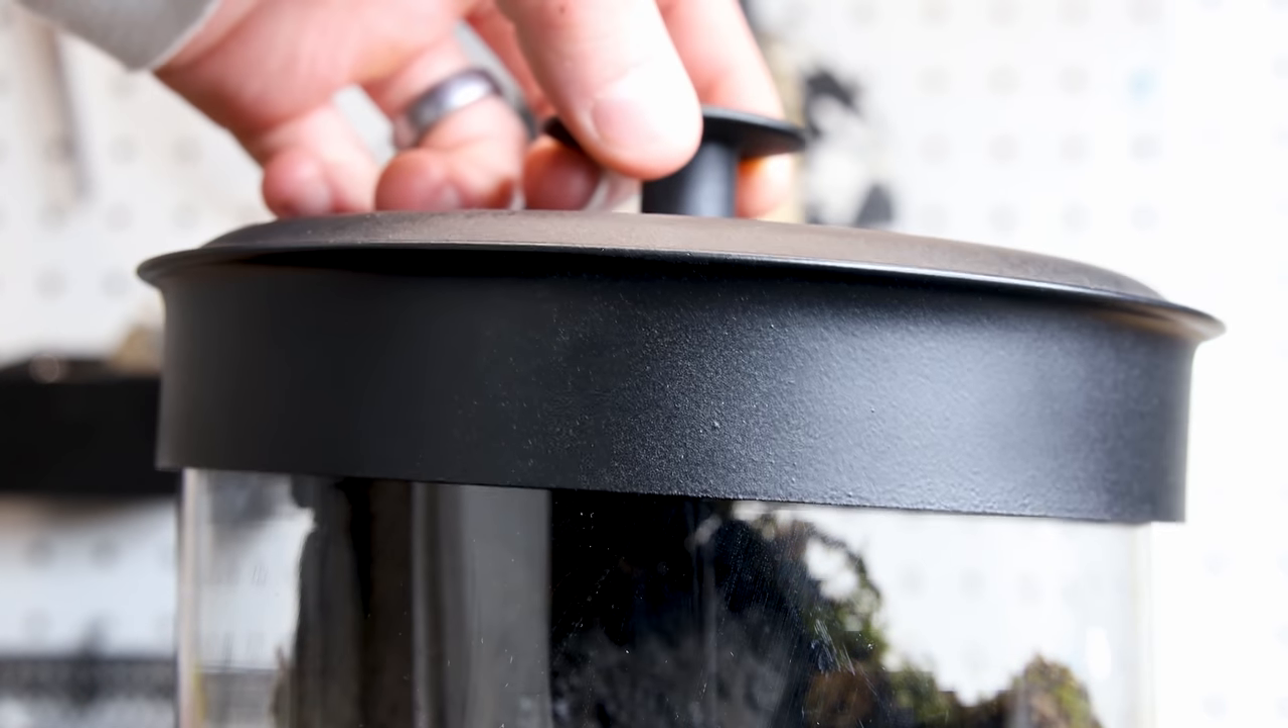I have a lid from another container that's a perfect fit.